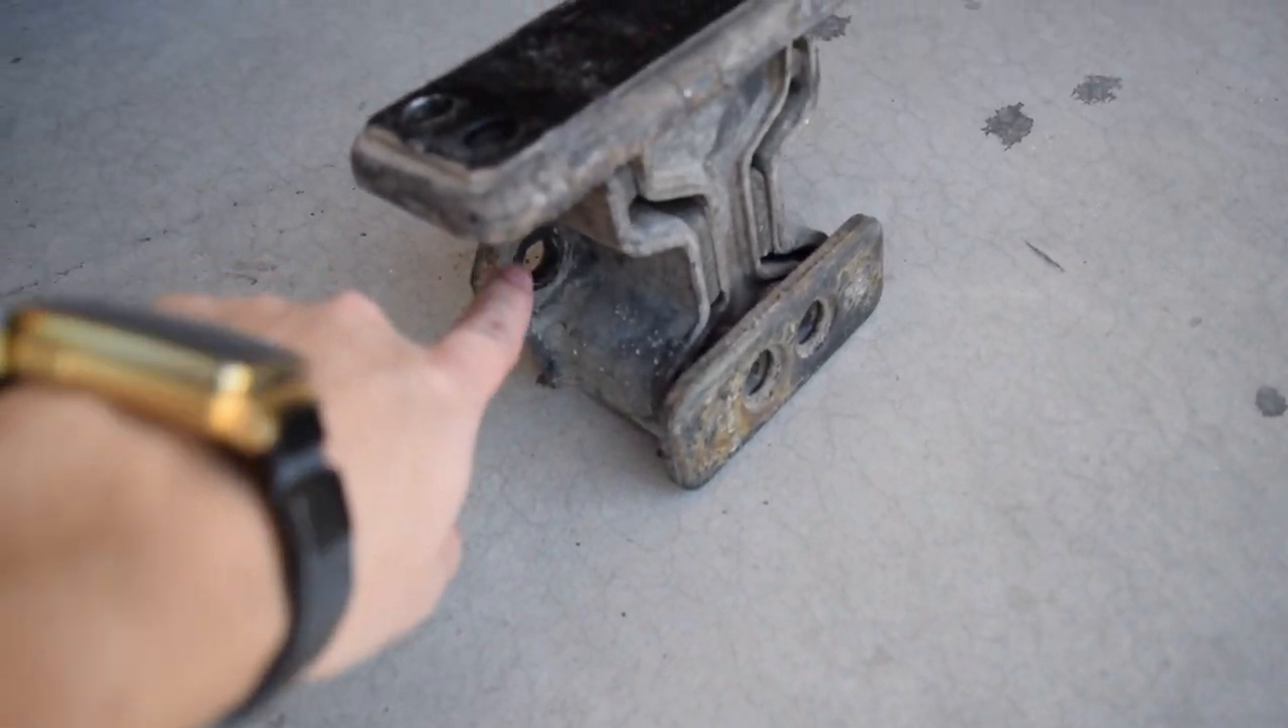All right, so you can see we got the old mount out to the right here.